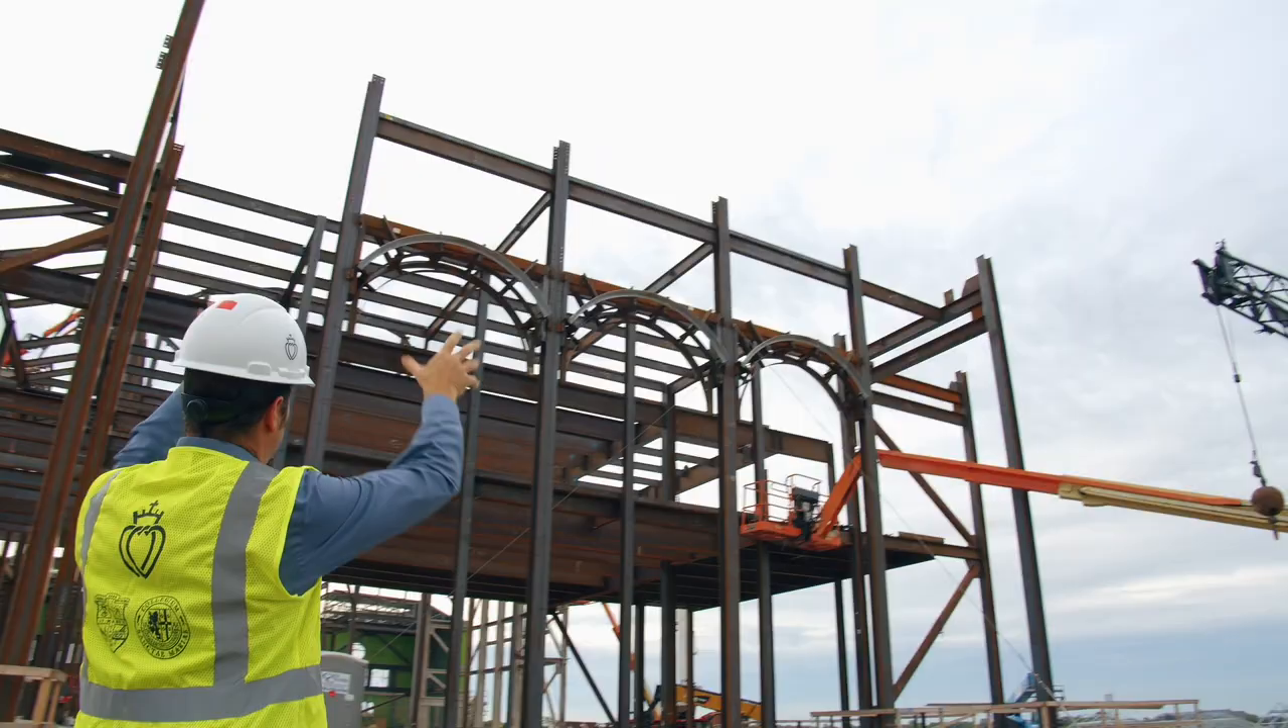As you can see they have the structural steel for the arches installed.